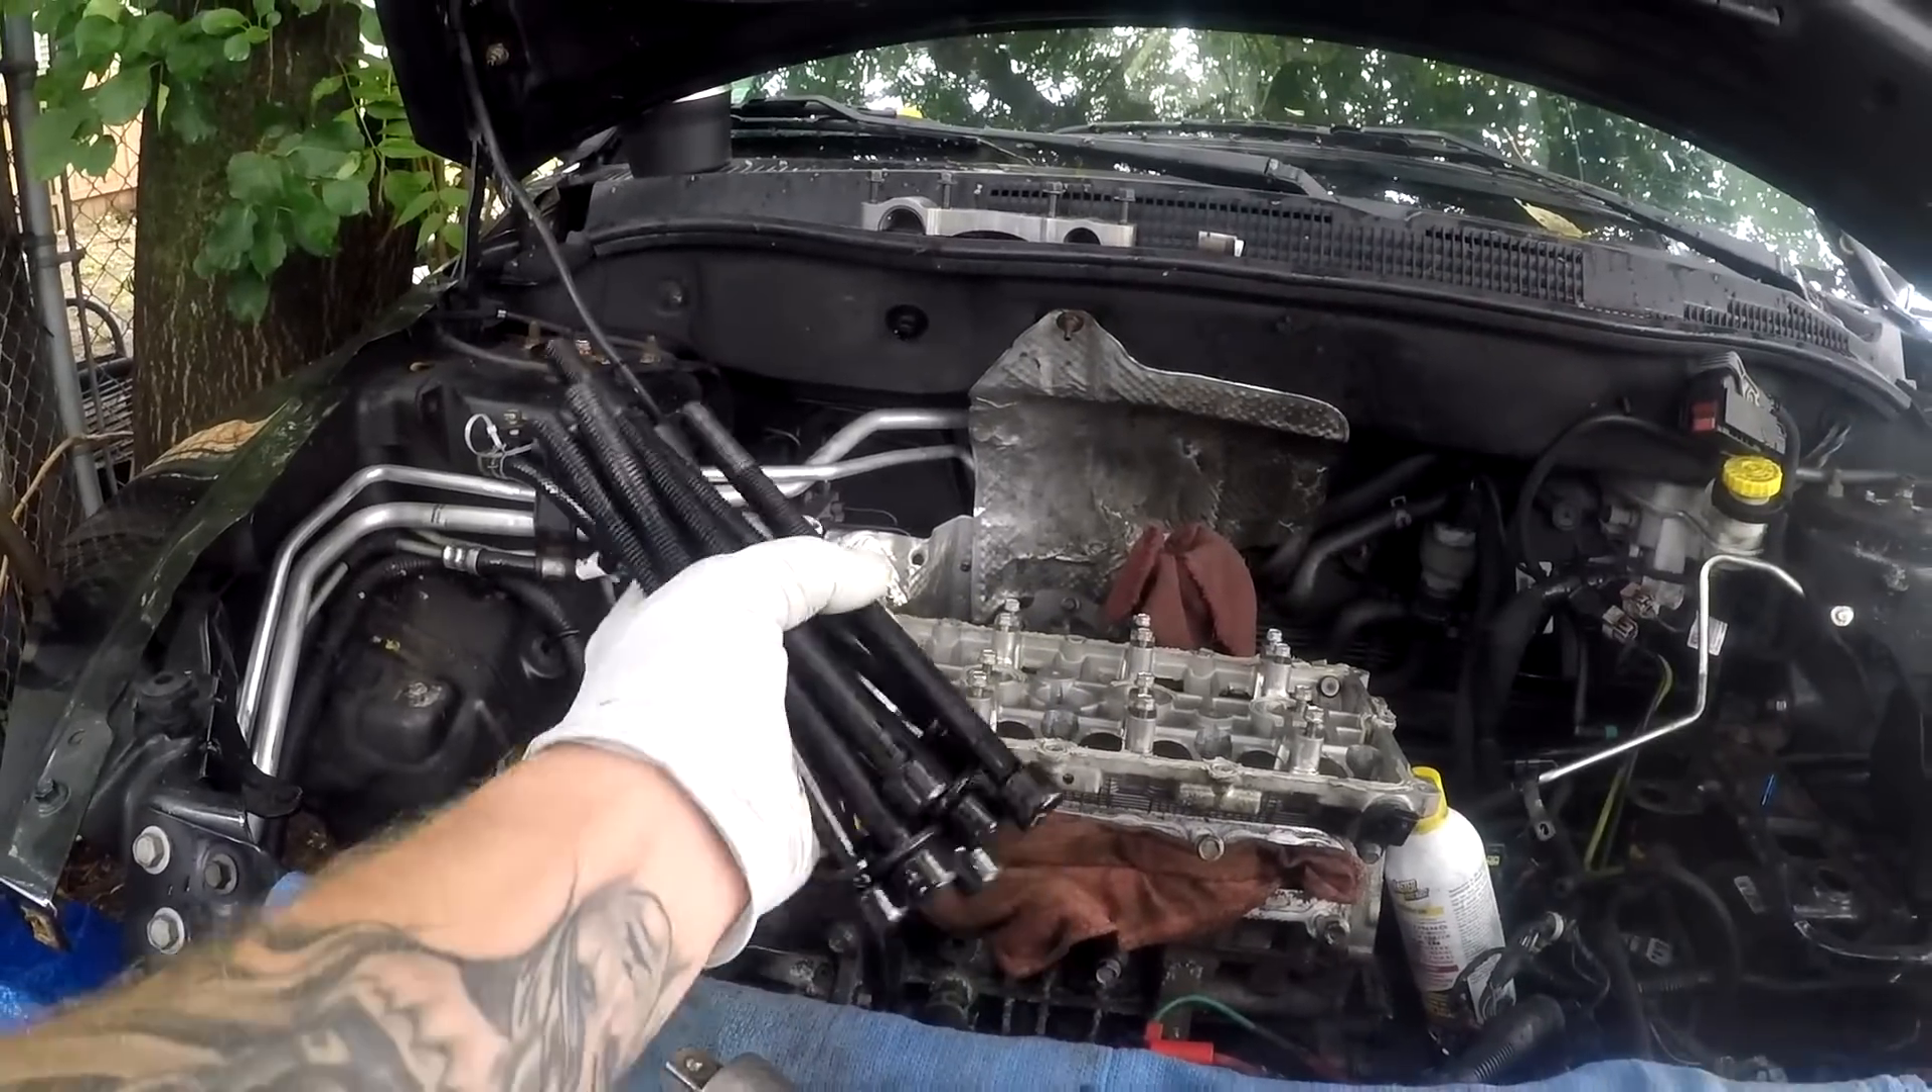Yeah we got them all out guys so that is one two three four five six seven eight nine ten oem head bolts.